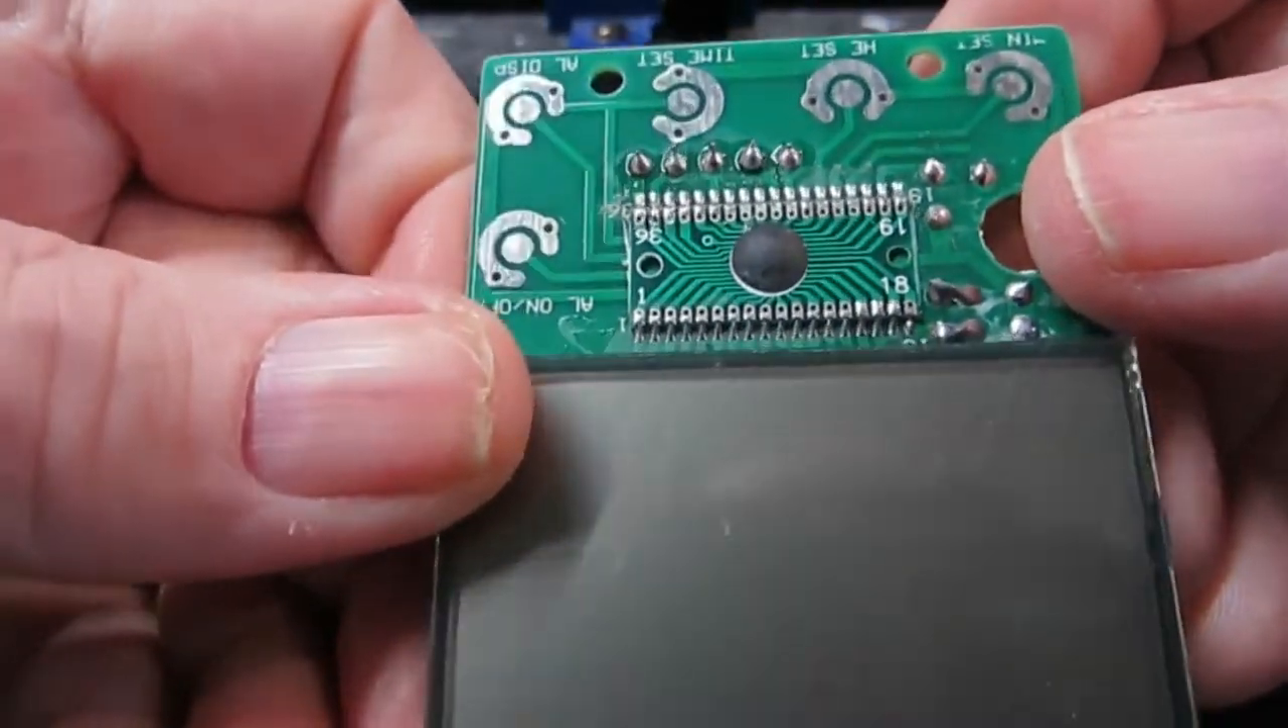Here's all our solder joints. Nice and clean. Nice and done.